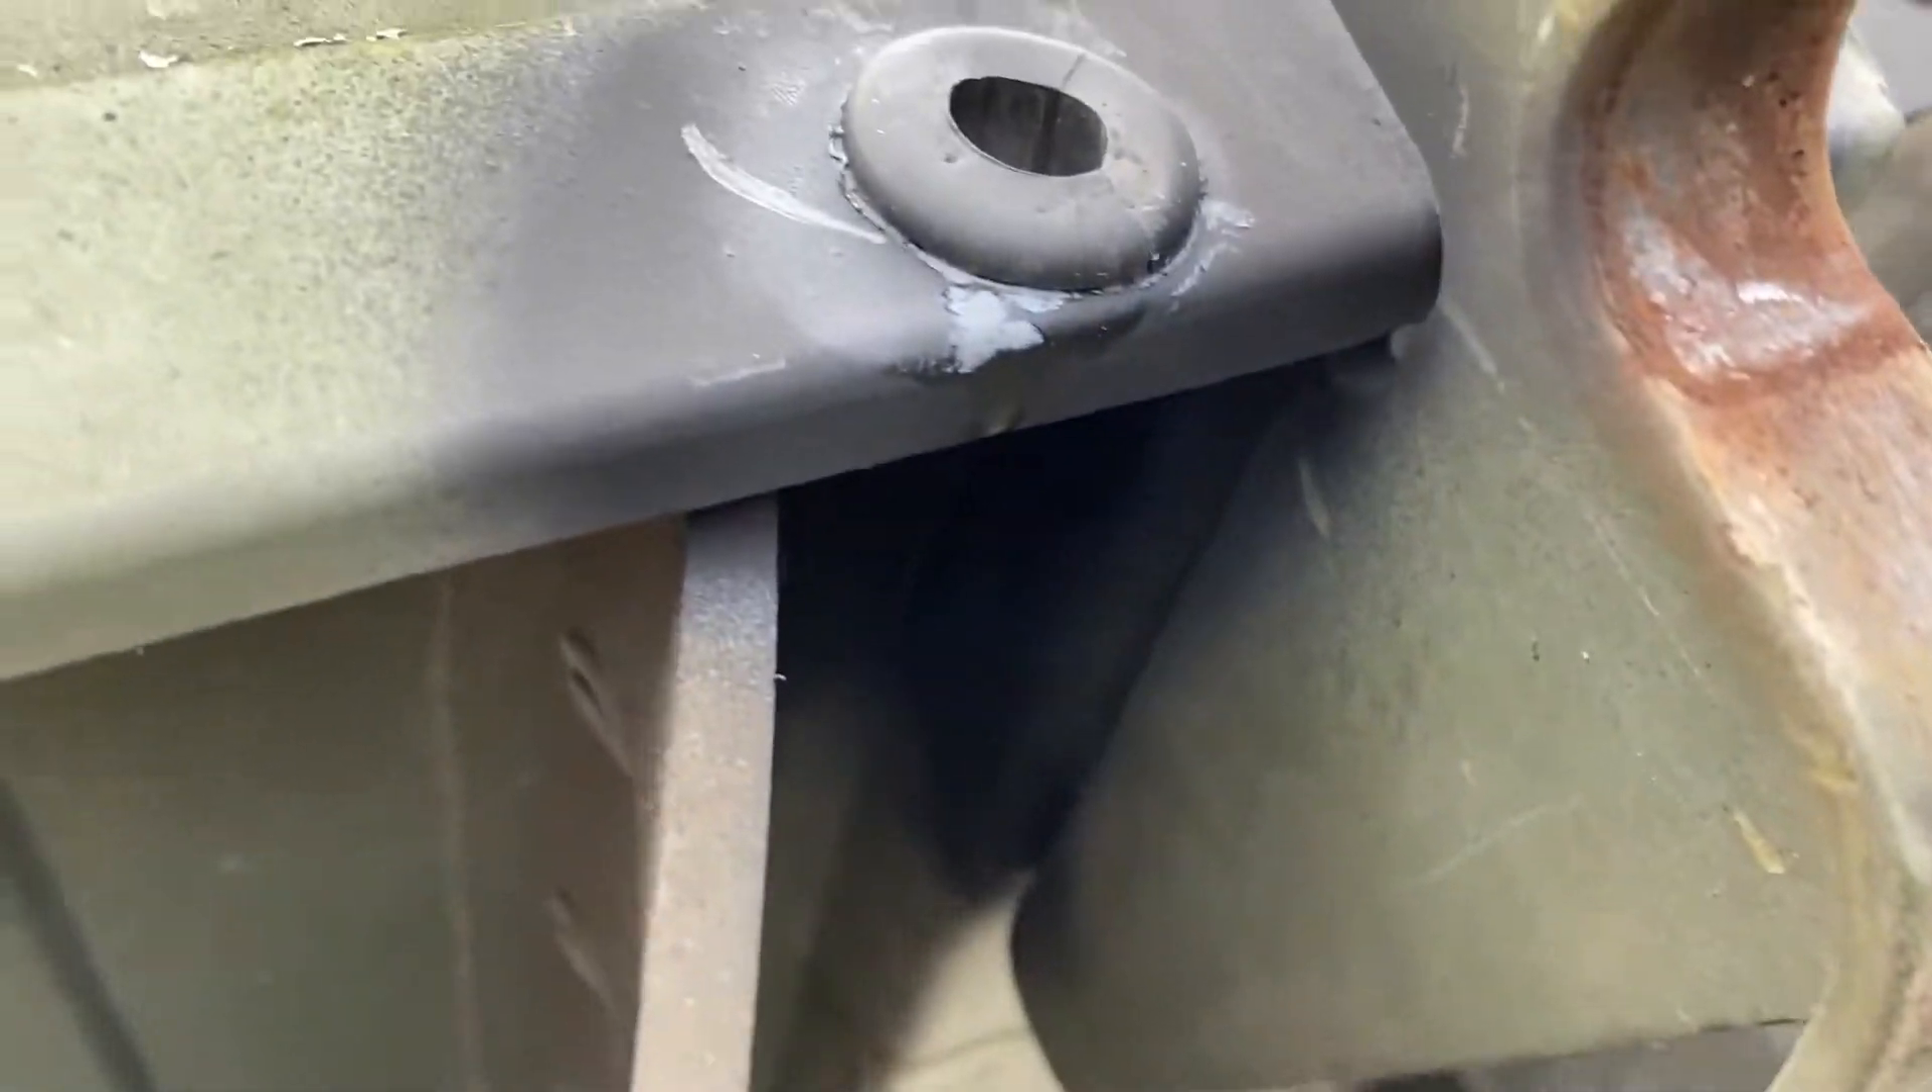Got my holes drilled where i need them and i'm starting to get my grommets in.